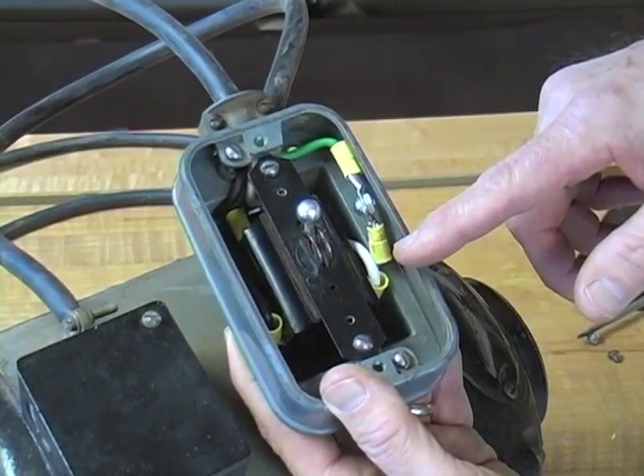So I've removed the switch cover so we could take a look inside.